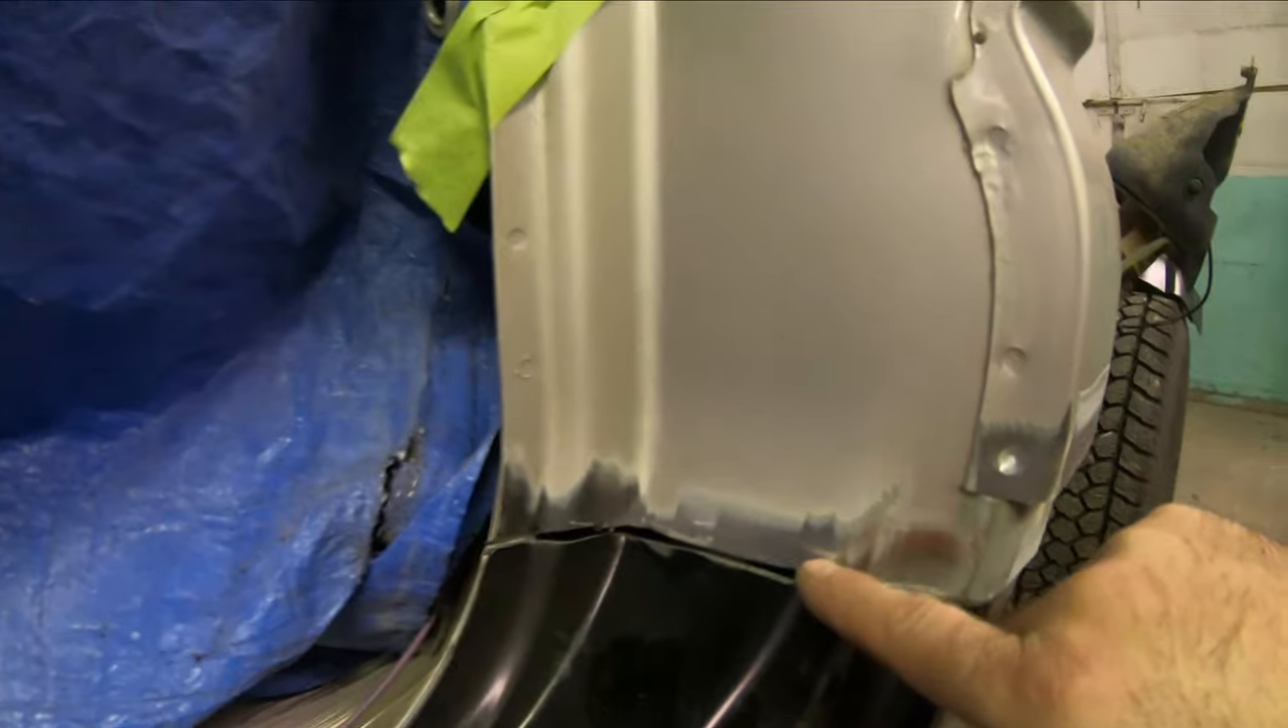You can see this metal it's not an exact fit to the new part.